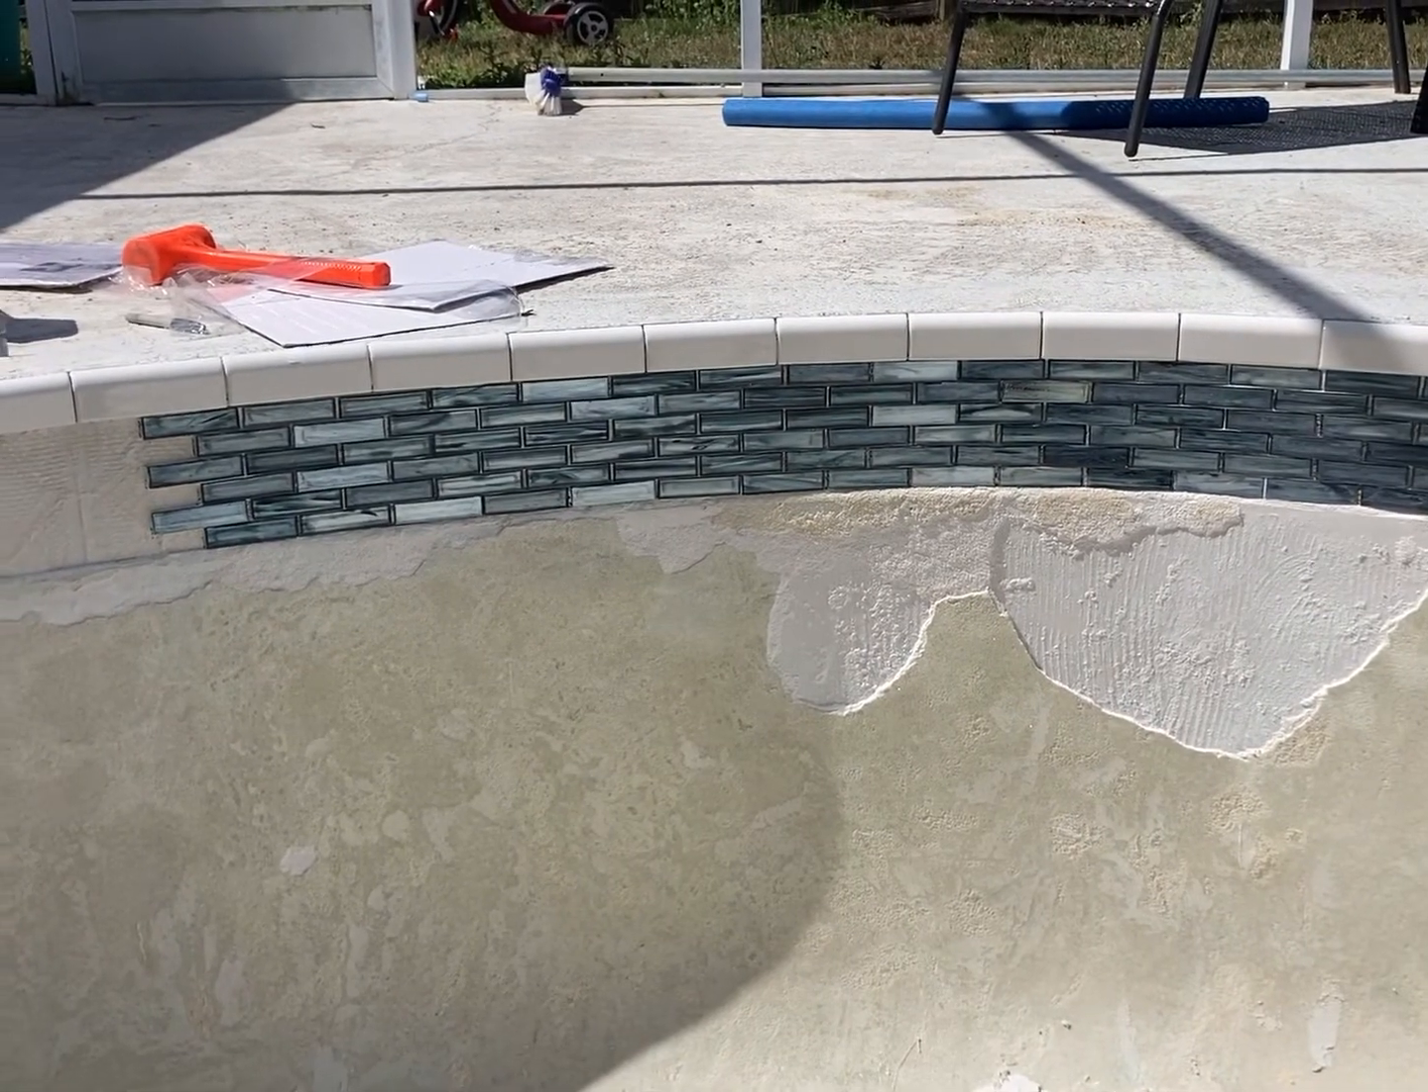So I started putting up the tile and it's been going really smooth and nicely.